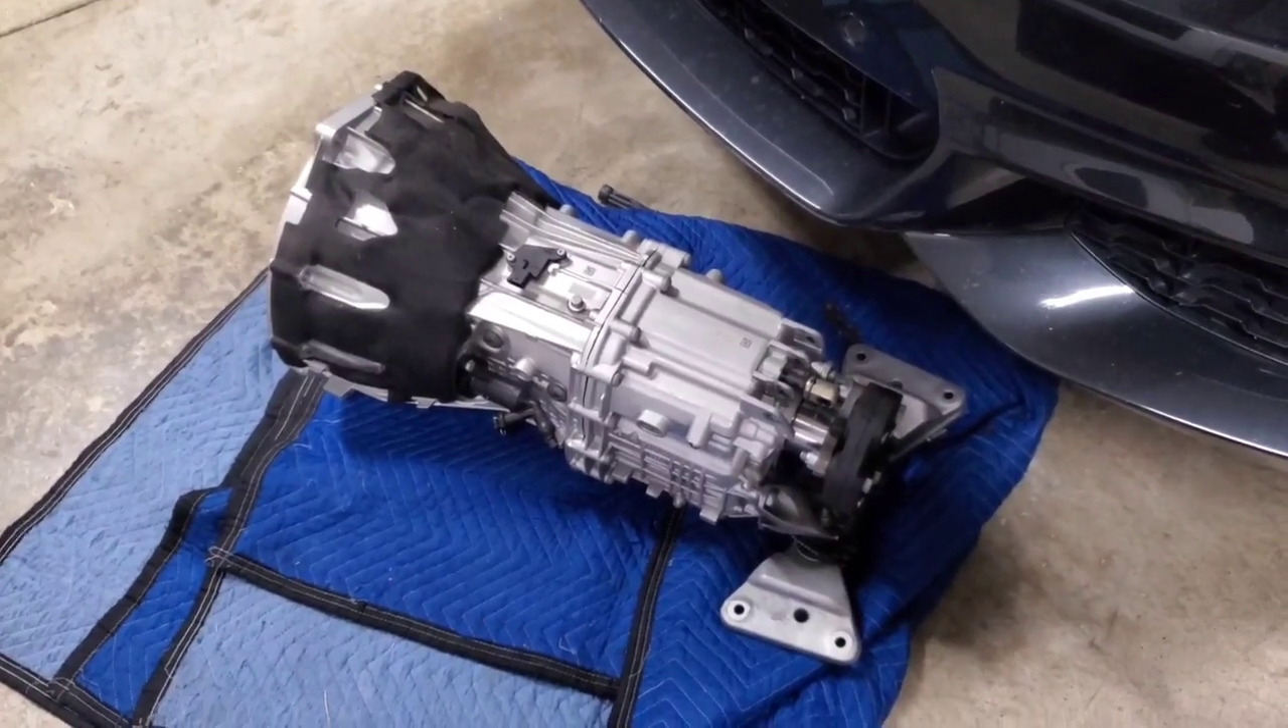All right so we got the transmission out as expected it was a complete headache but got it done.